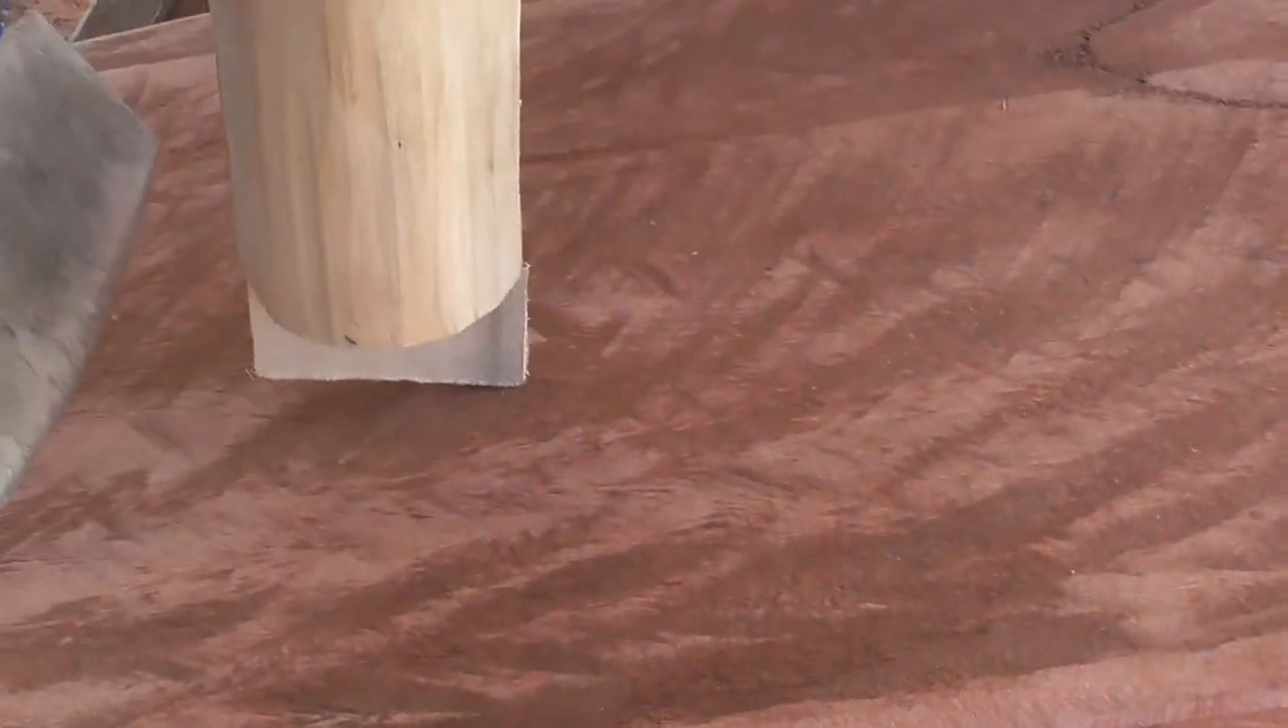If you look at this wedge, it's slightly wider than the leg.